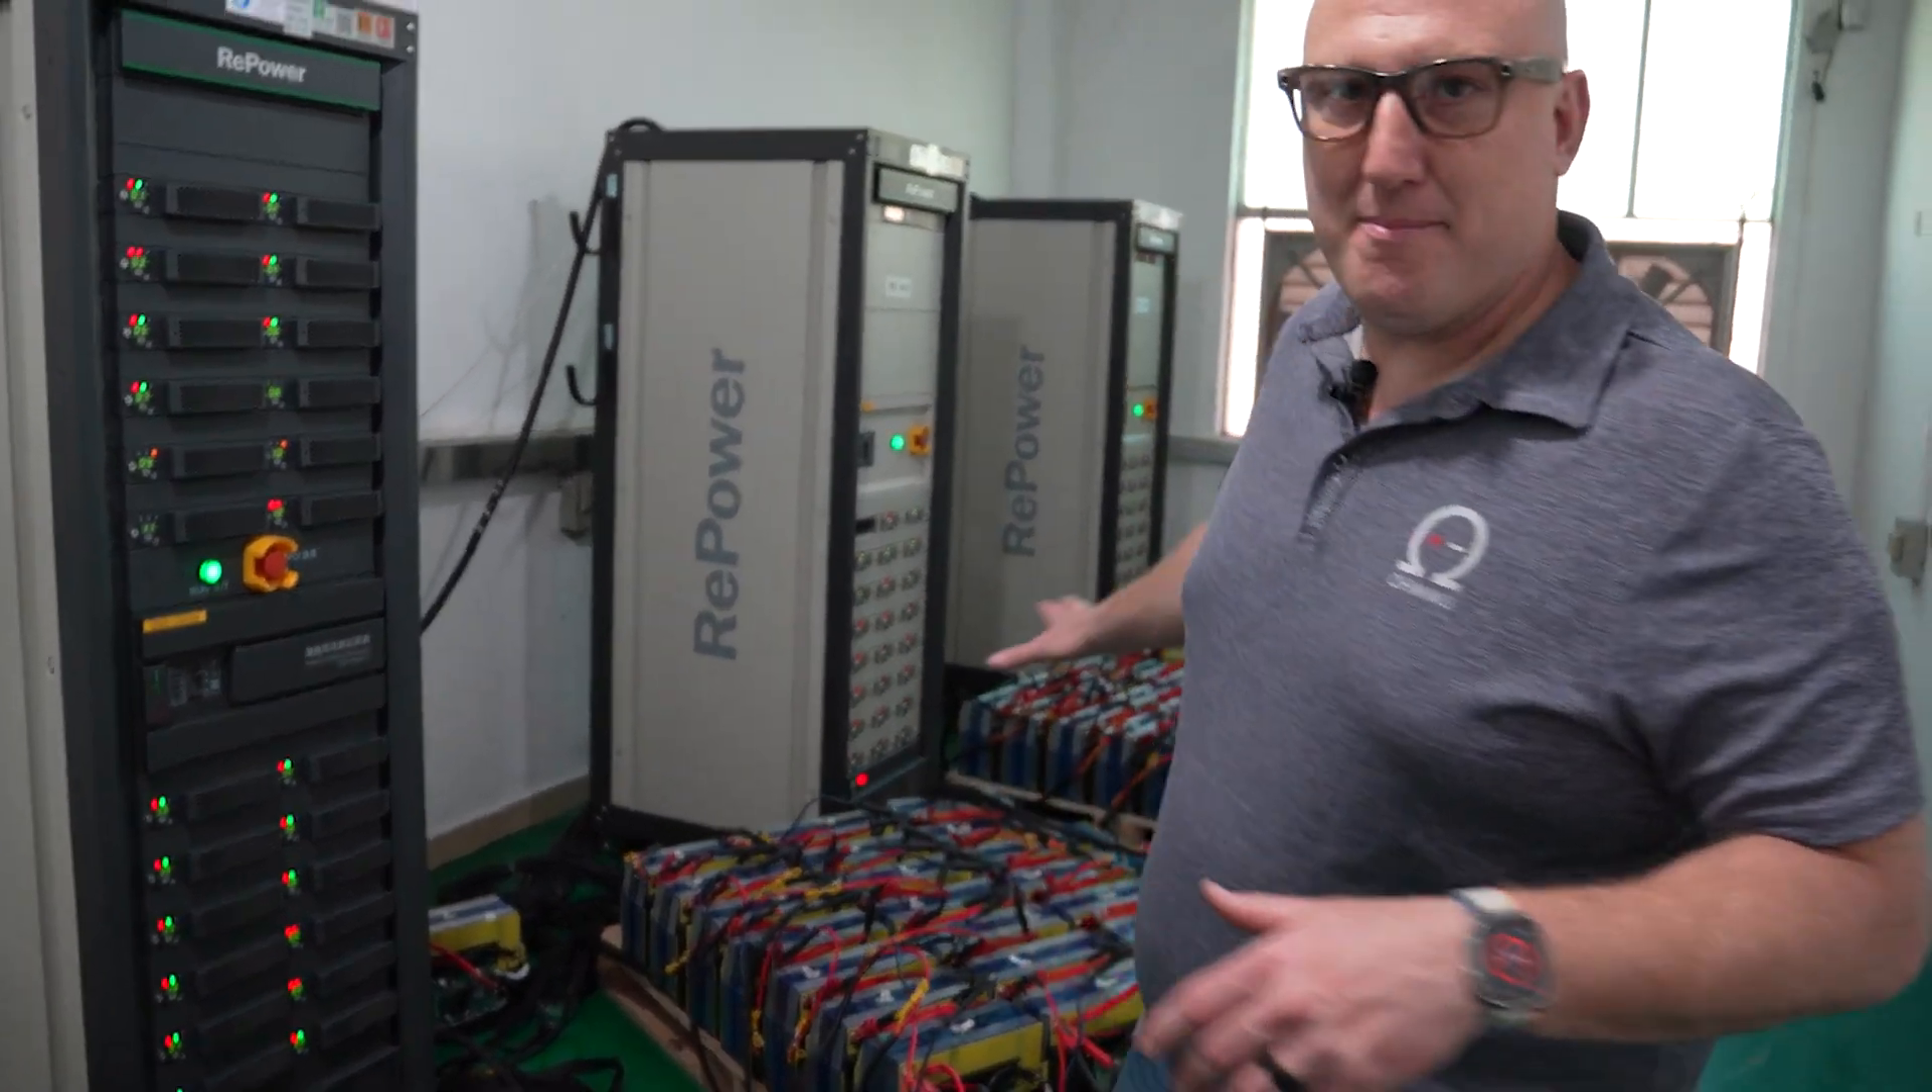These are all finished battery modules but not fully assembled into casing yet.